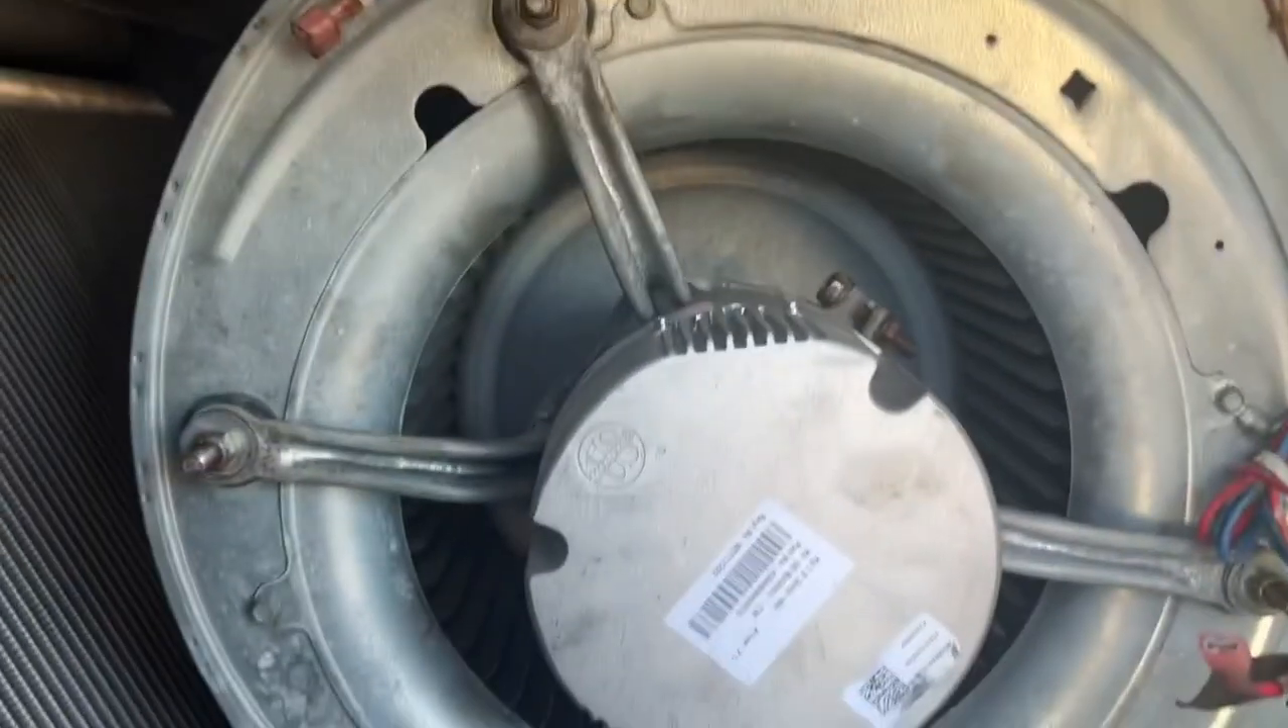So we got the motor back in.